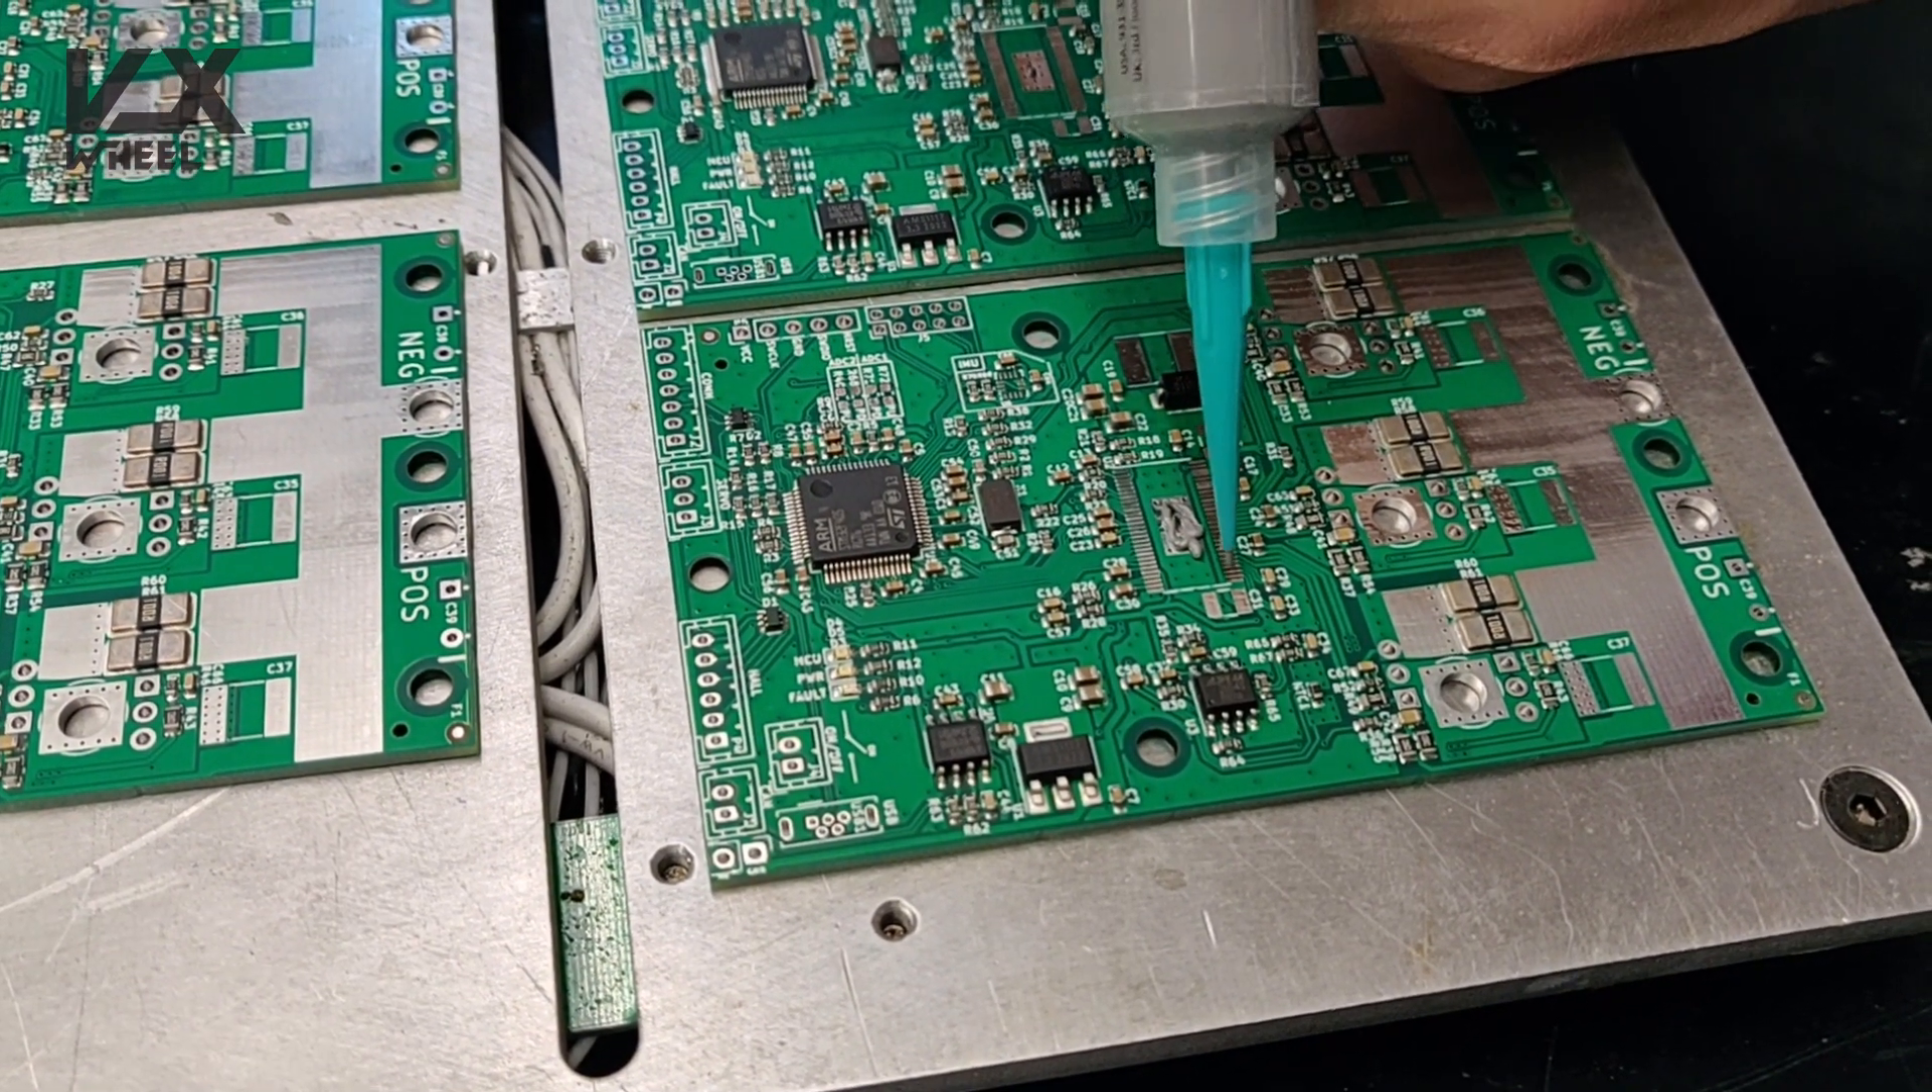Not all components are installed, but most of the small ones are.